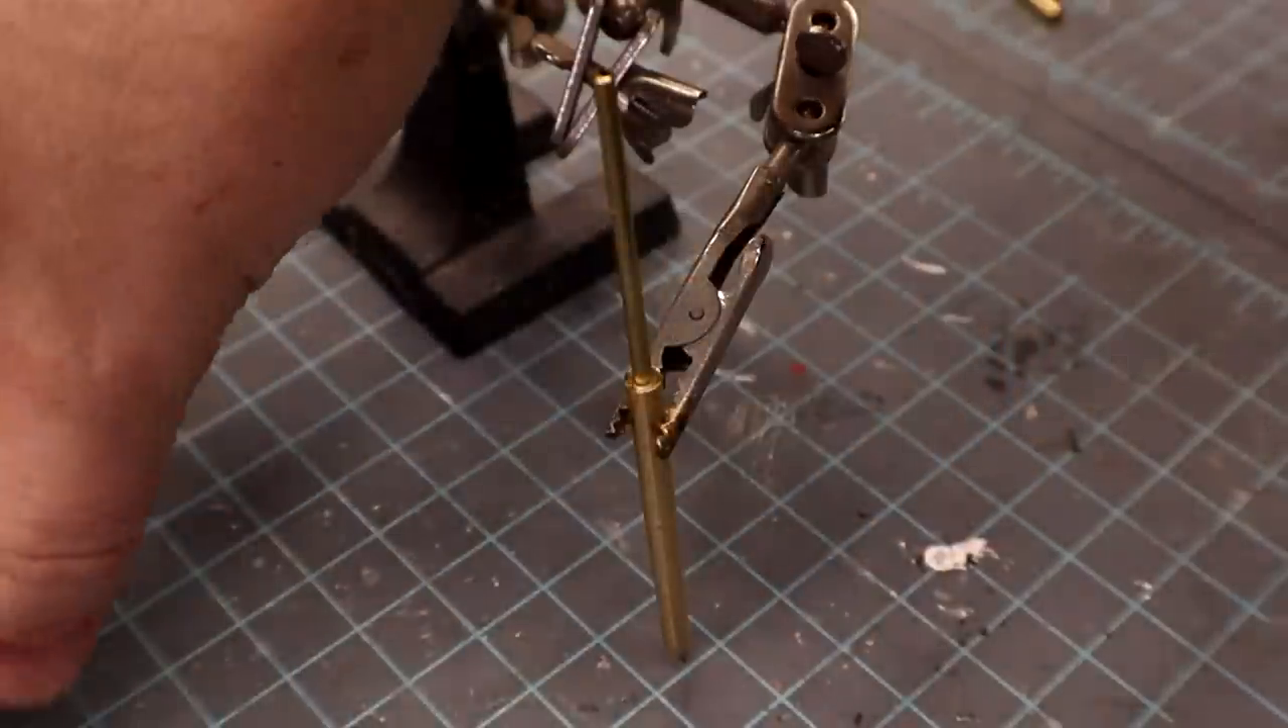Okay, I've gone ahead and slid this brass rod in.